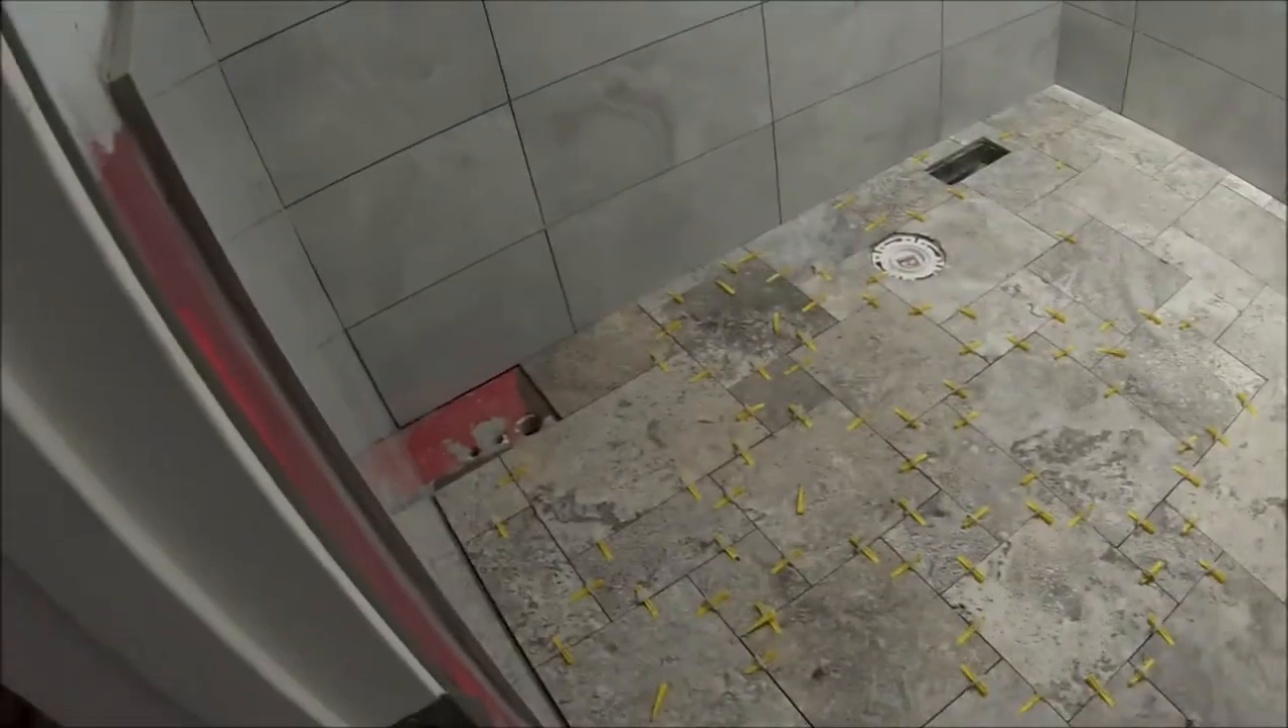Just finished the floor except for the last tile over there which I got to do a grinder cut so I just left that one for tomorrow.